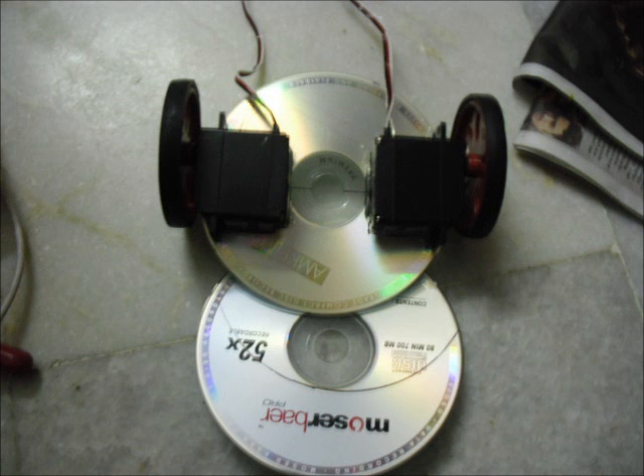Note that I have now attached the wheels to the board.